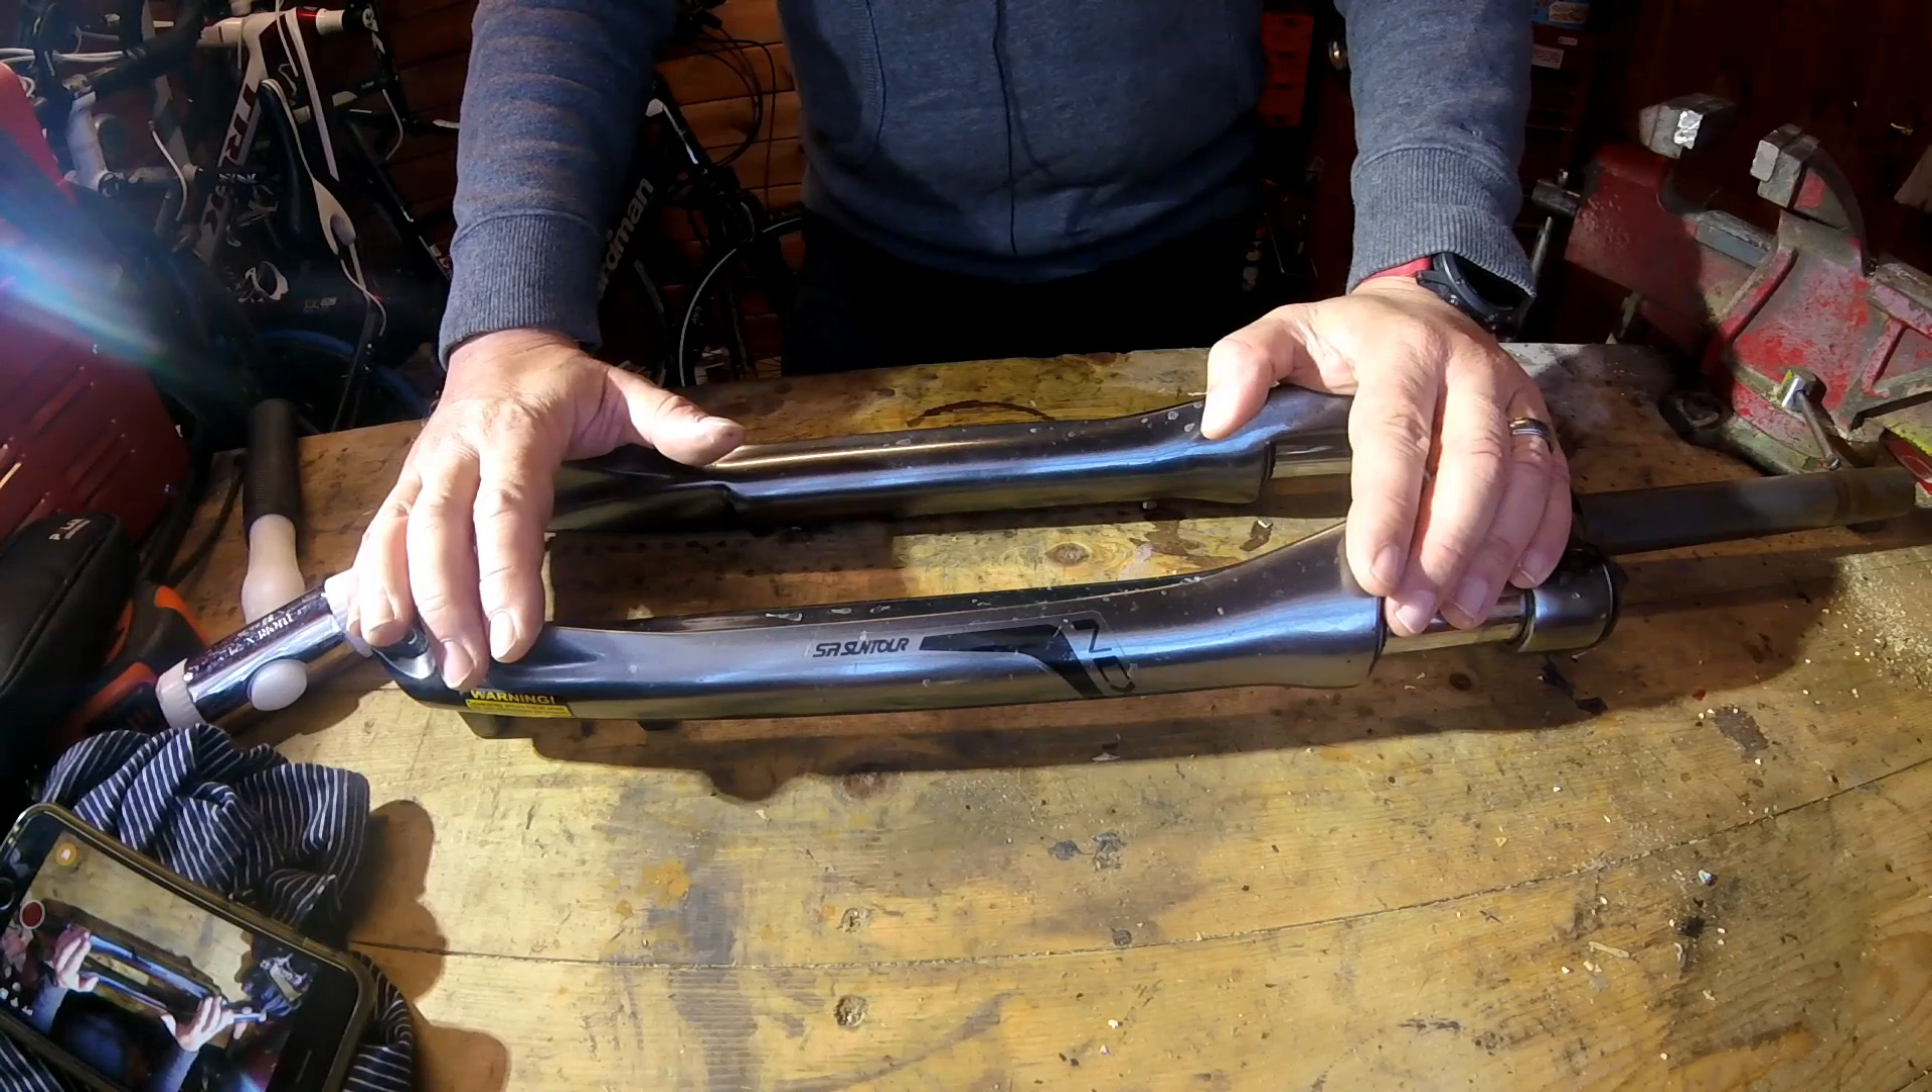Here's the old suspension fork I've just taken off of my hybrid.